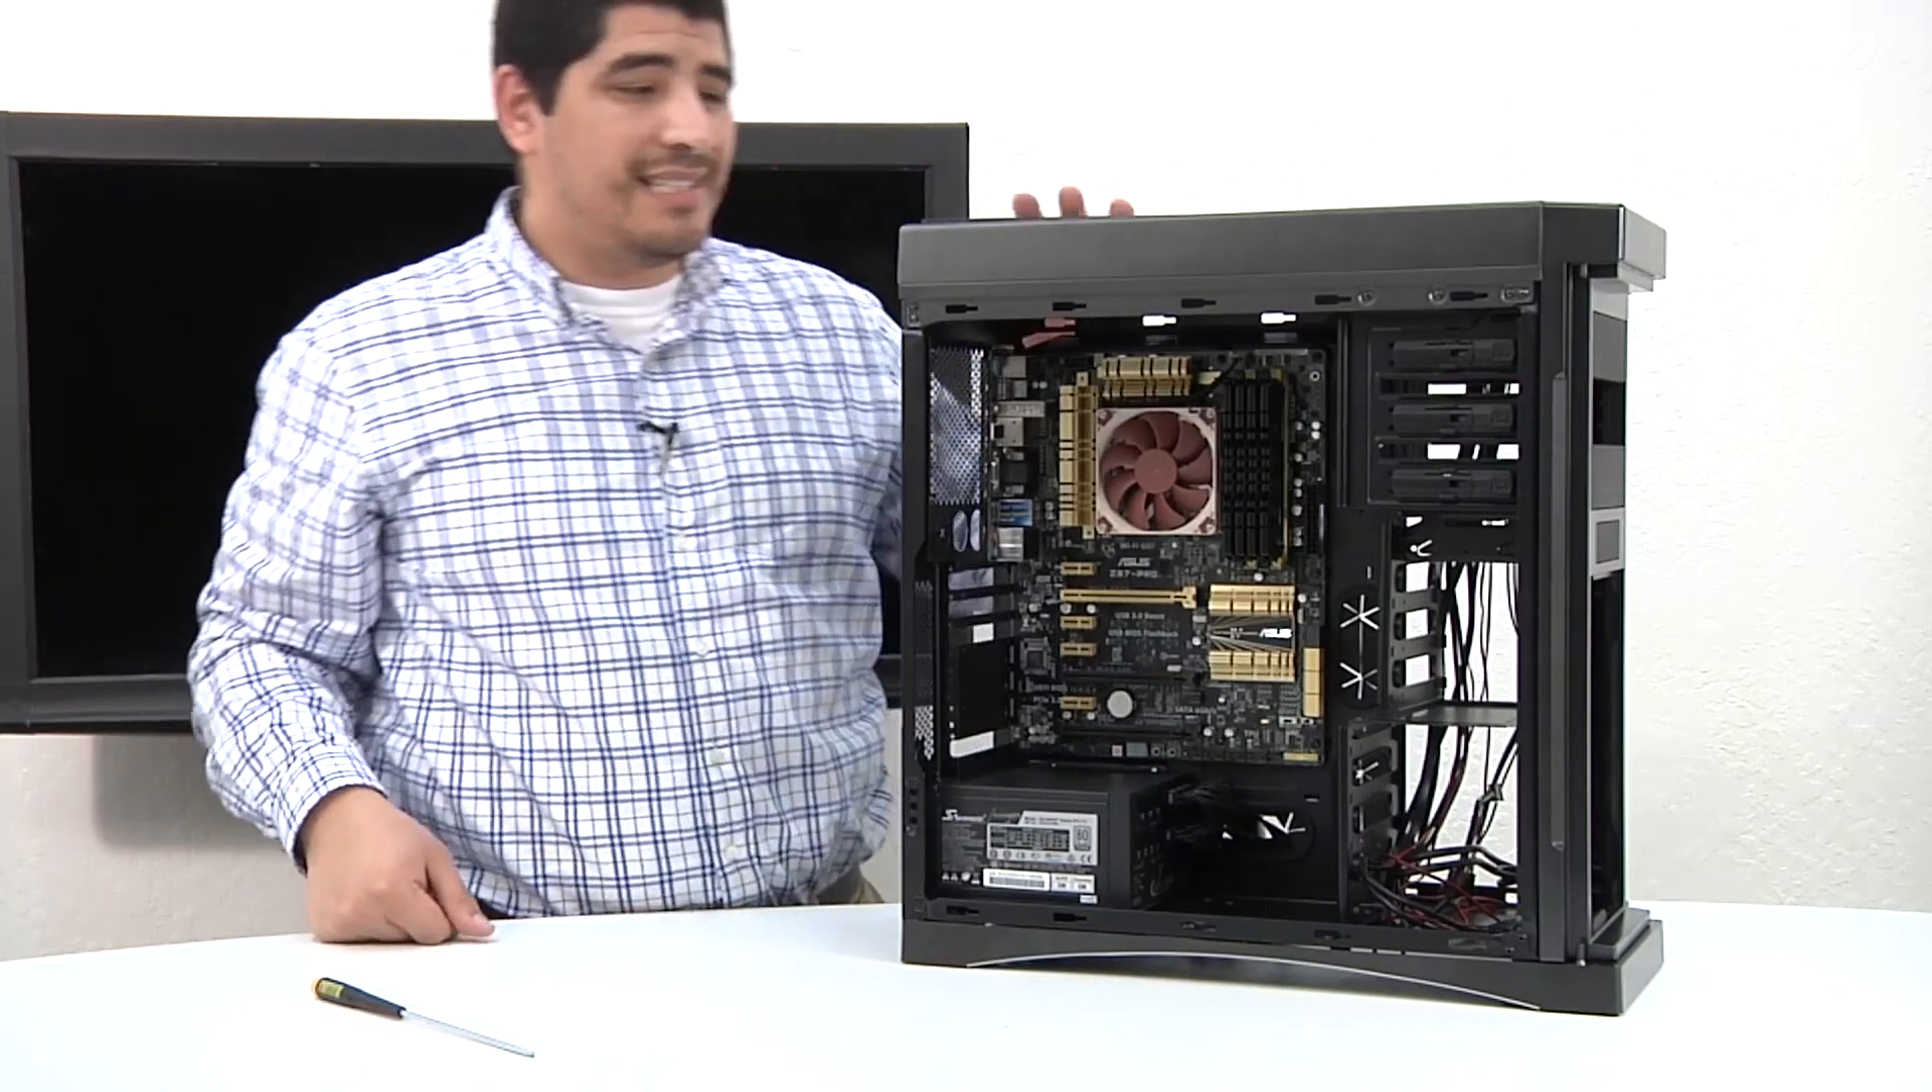We've gone ahead and successfully installed our motherboard inside the chassis.